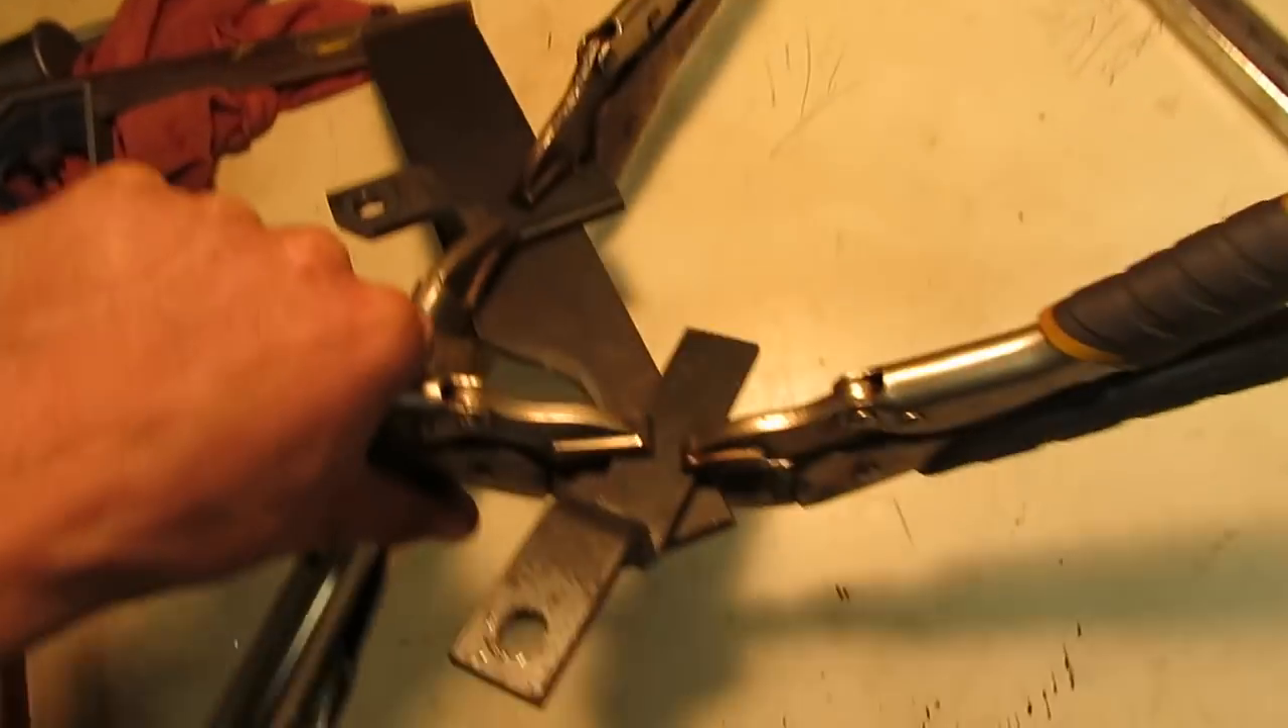As you can see the brackets do hang over the edge of the bar.